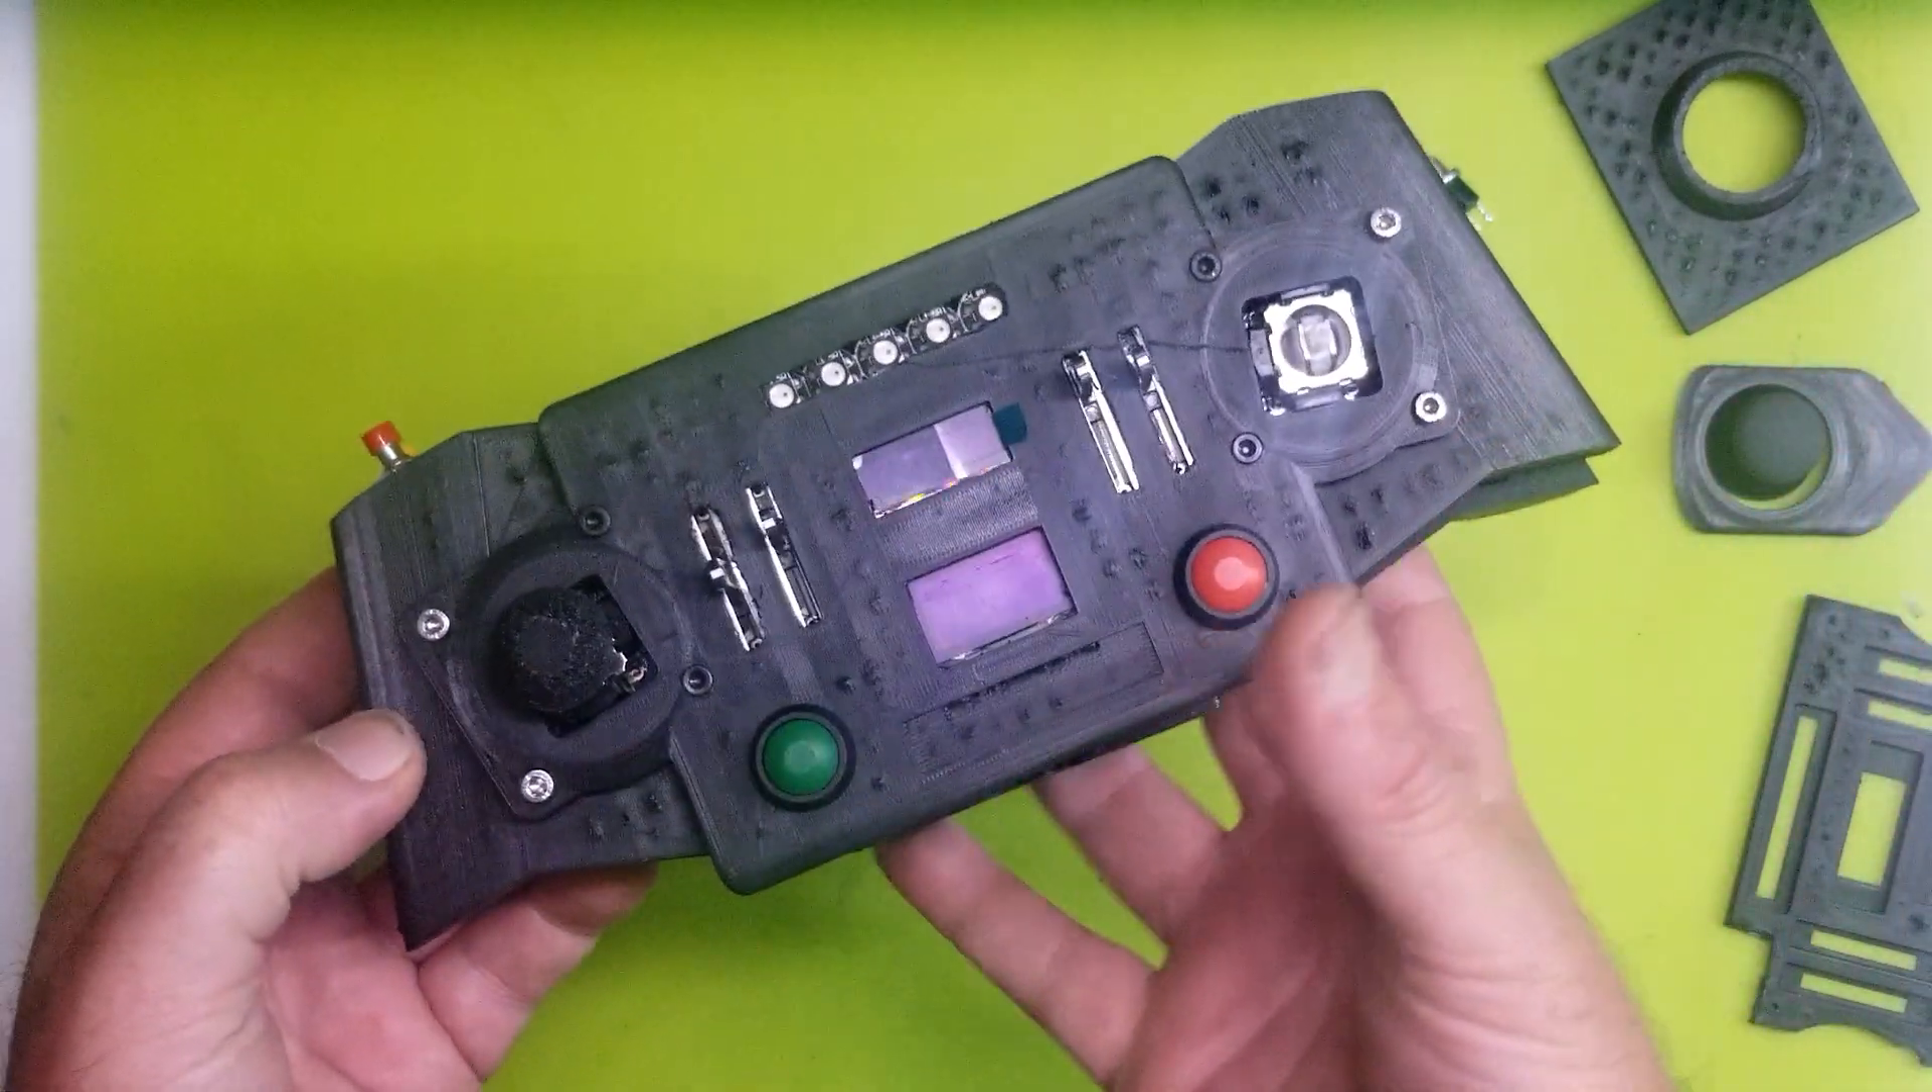These cutouts that i made fit pretty accurately and it's a great start.